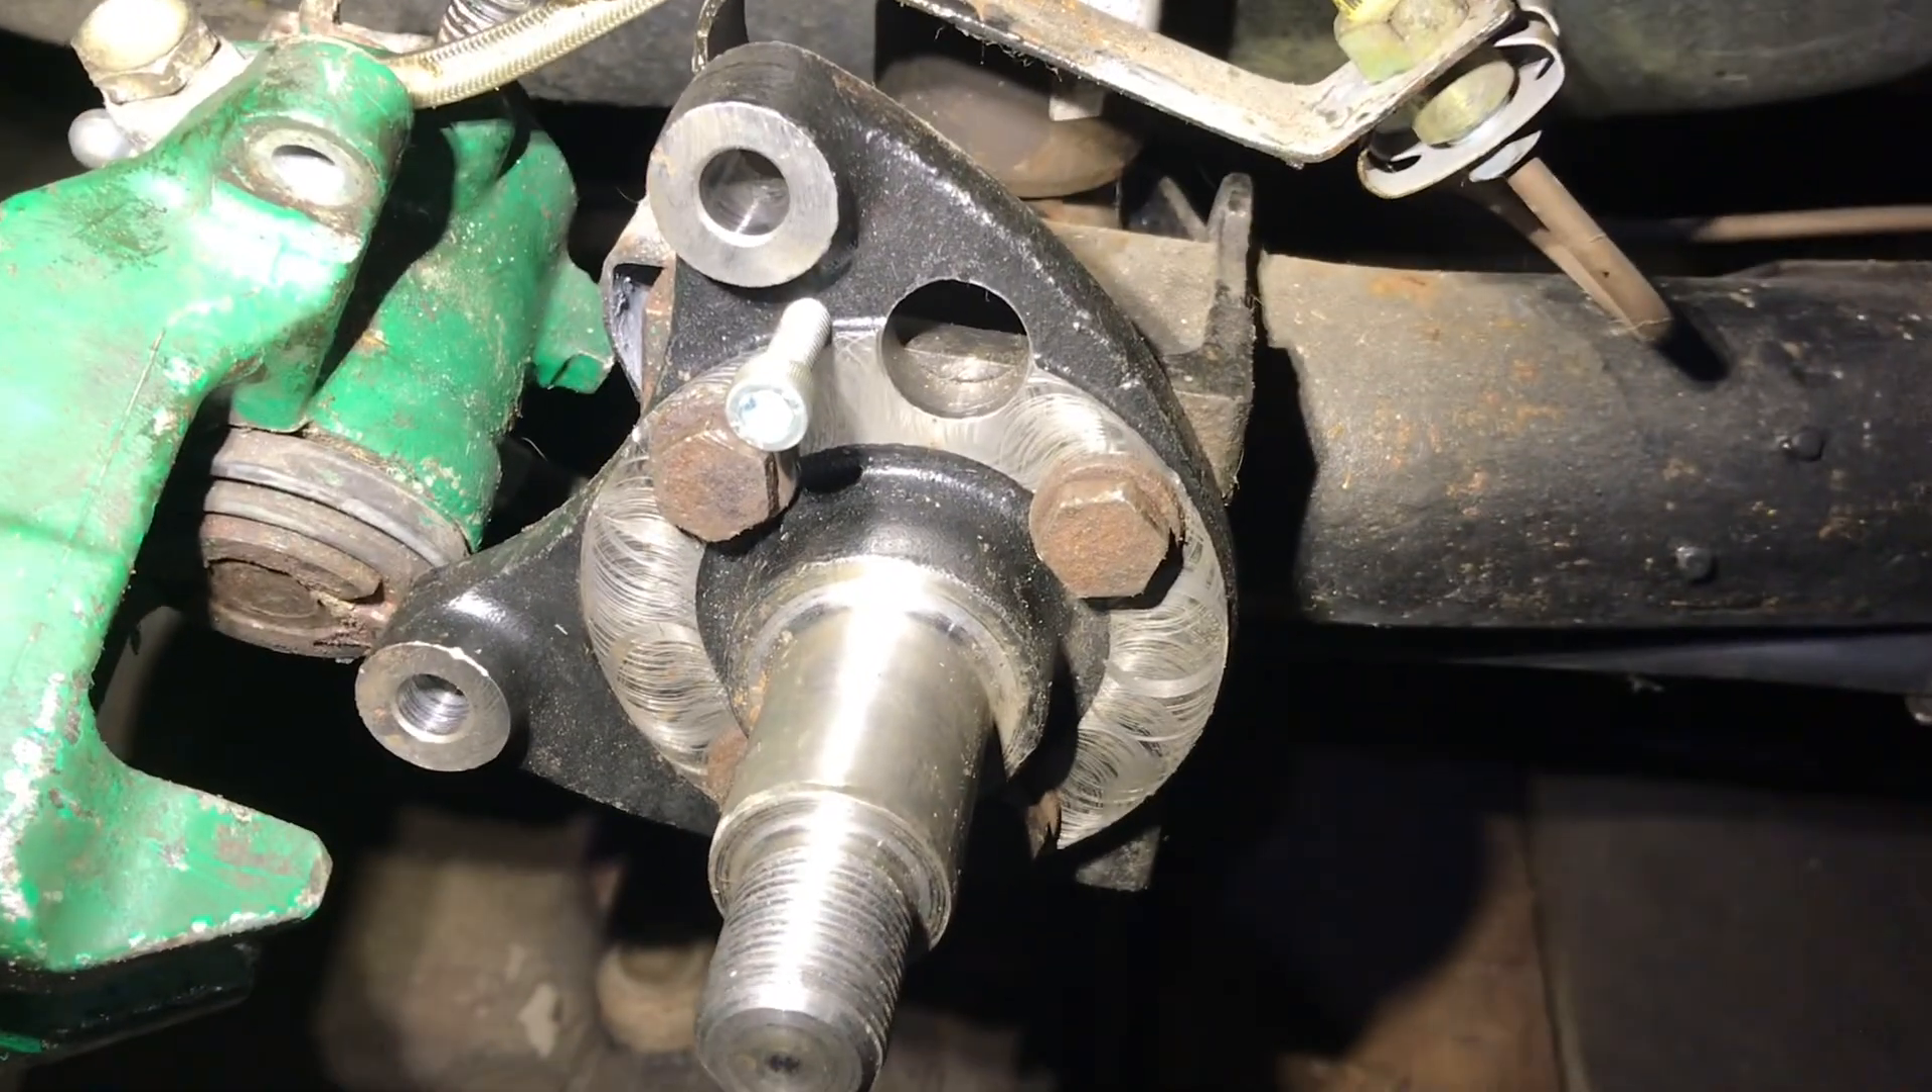Alright, and that's now the new stub axle installed.